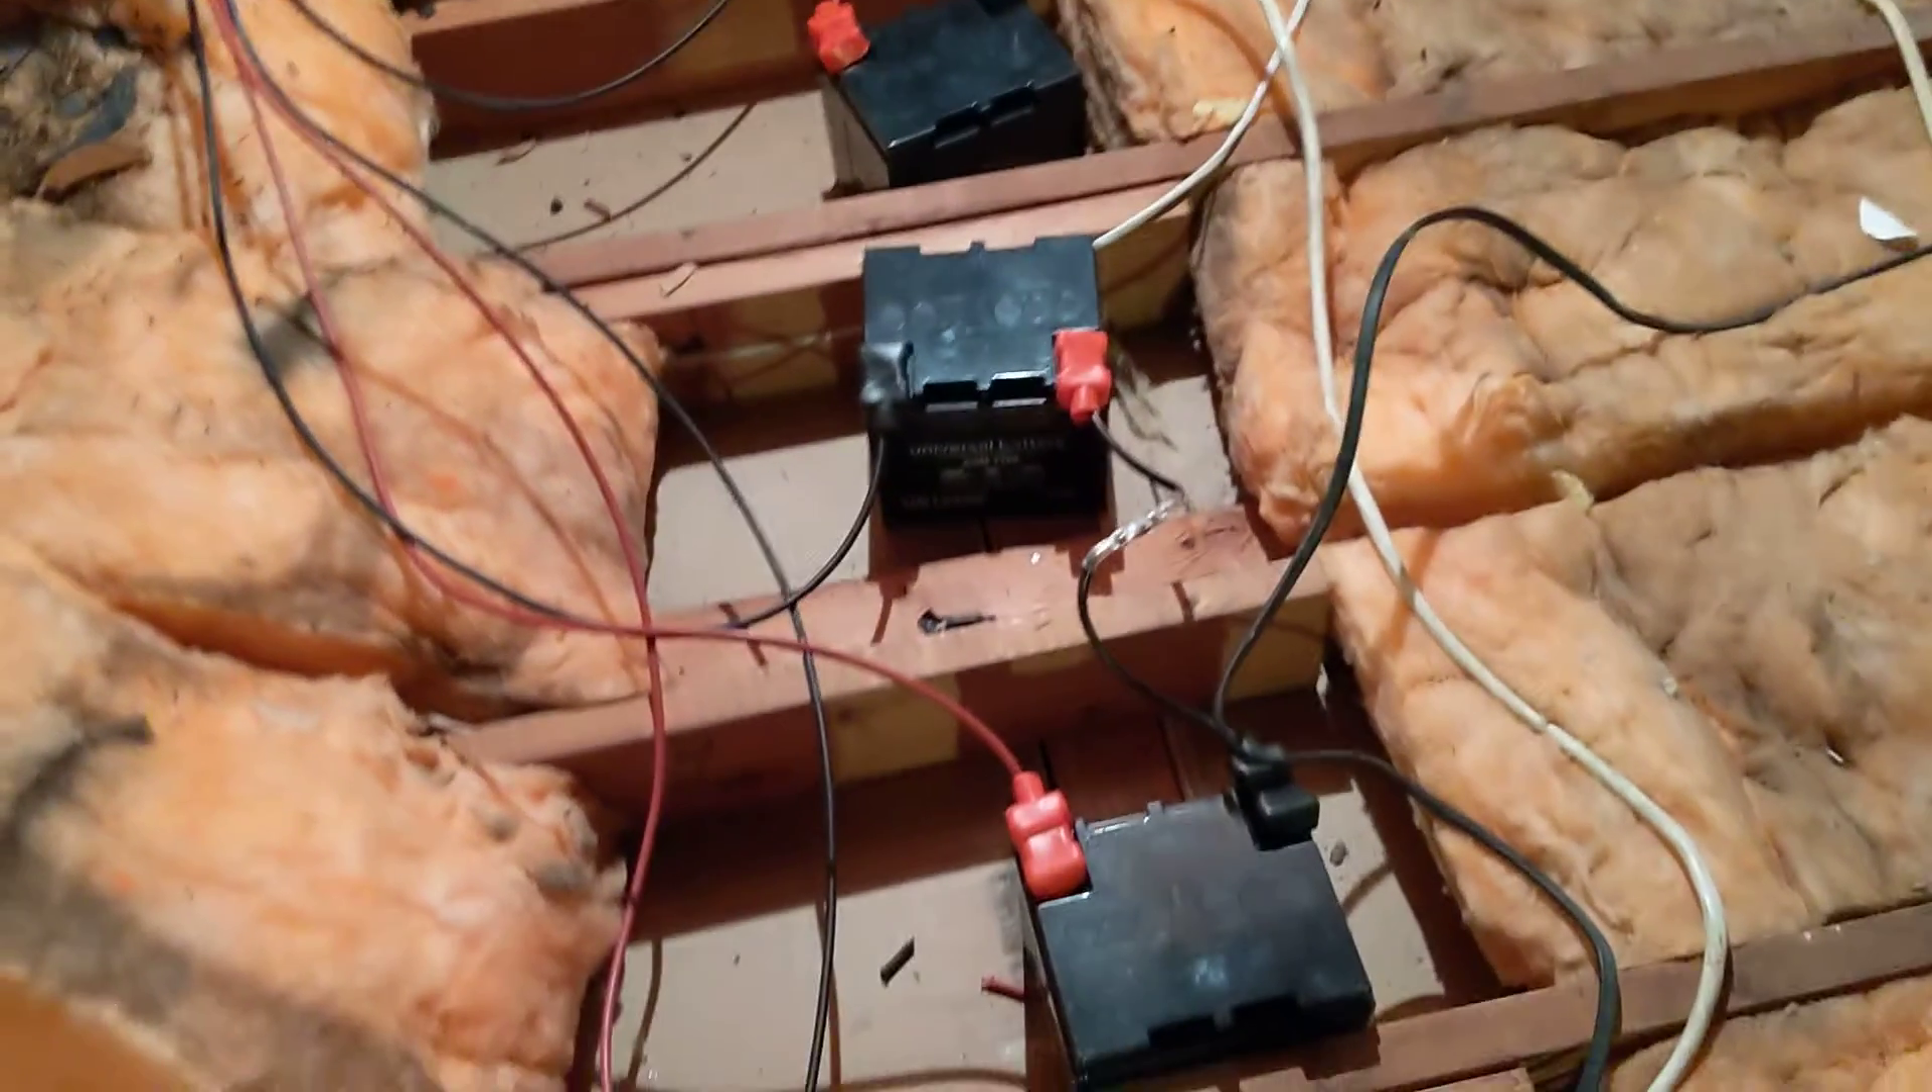So what I've ended up doing is I have actually set the batteries directly on top of that upper wall and the batteries are installed but the insulation obviously is not.